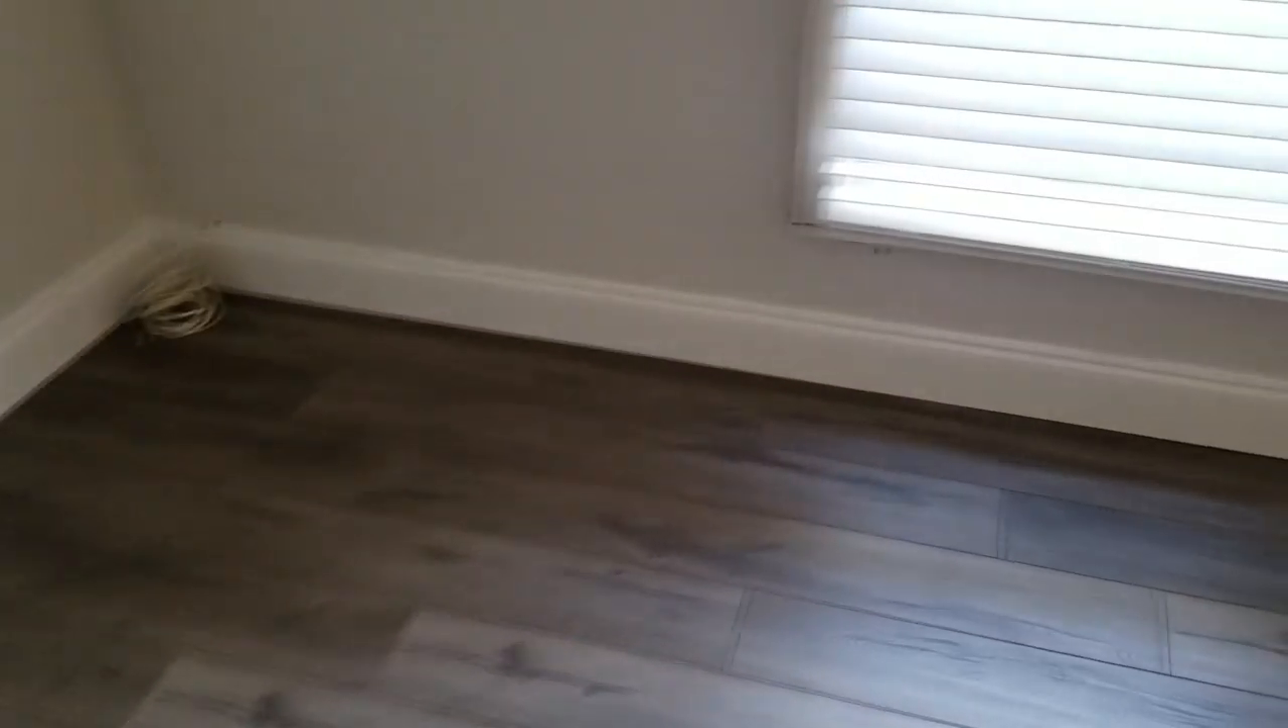And then as you see here, we've installed the baseboard.